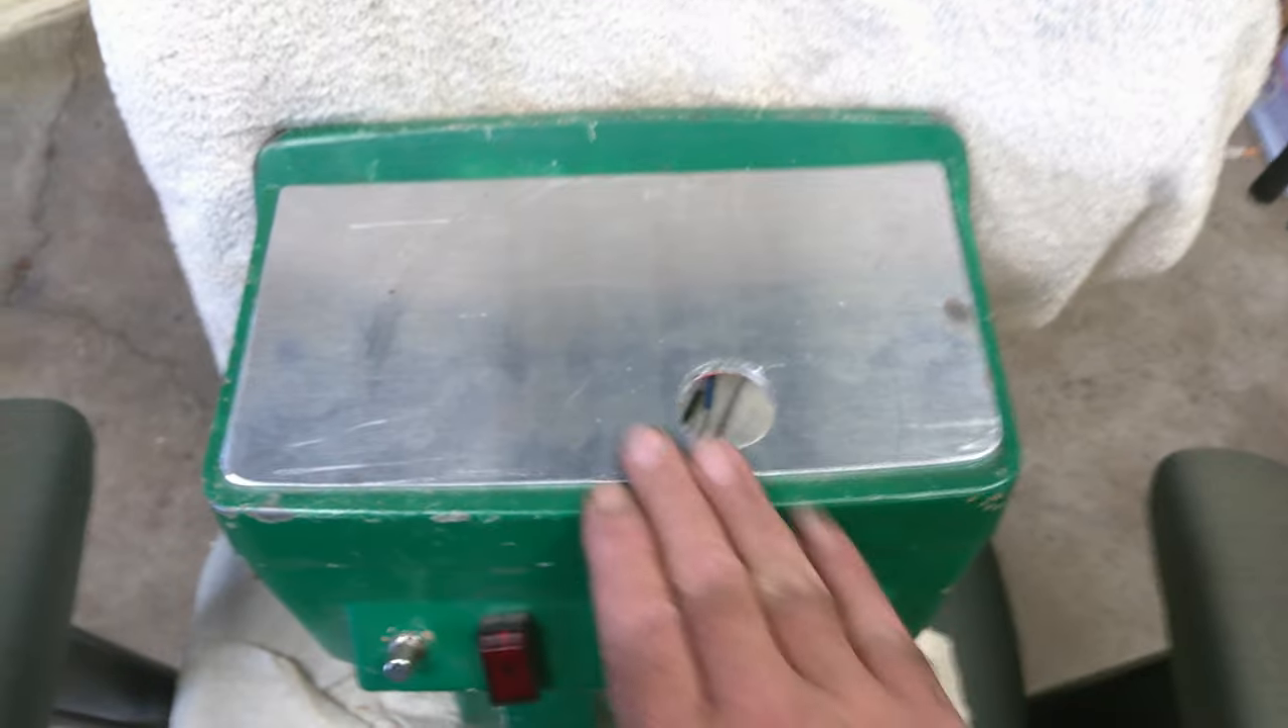All right y 'all we've got our aluminum plate cut out looks real nice it fits in there really nice.